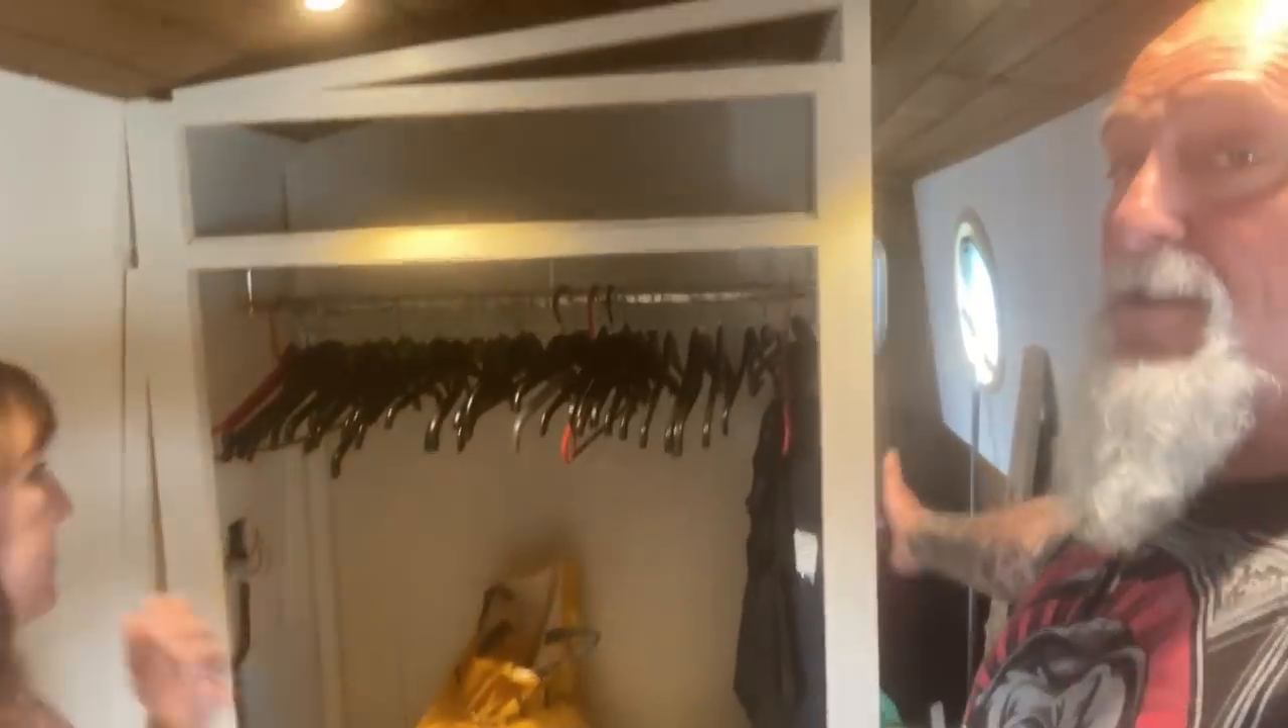We haven't got any doors on it um we haven't got any ply lining on the sides.